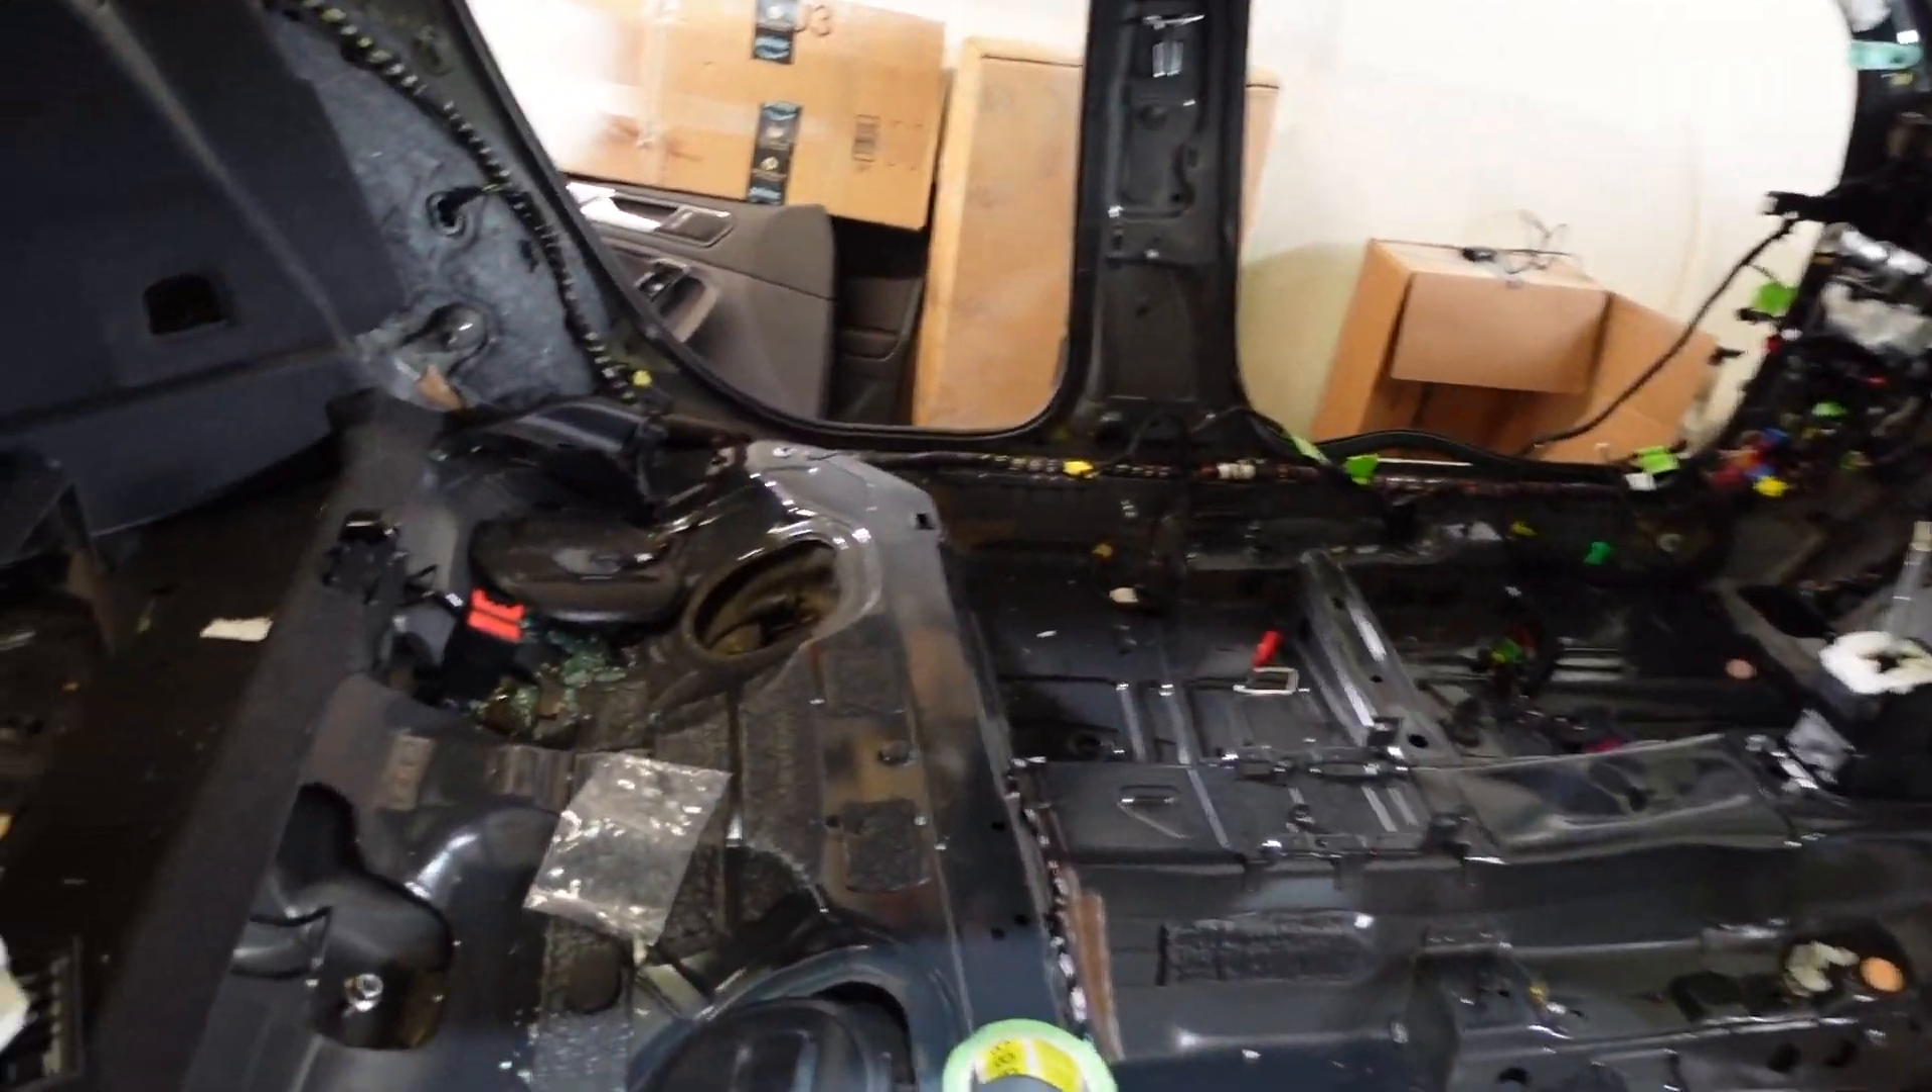As you can see this car is mostly taken apart.